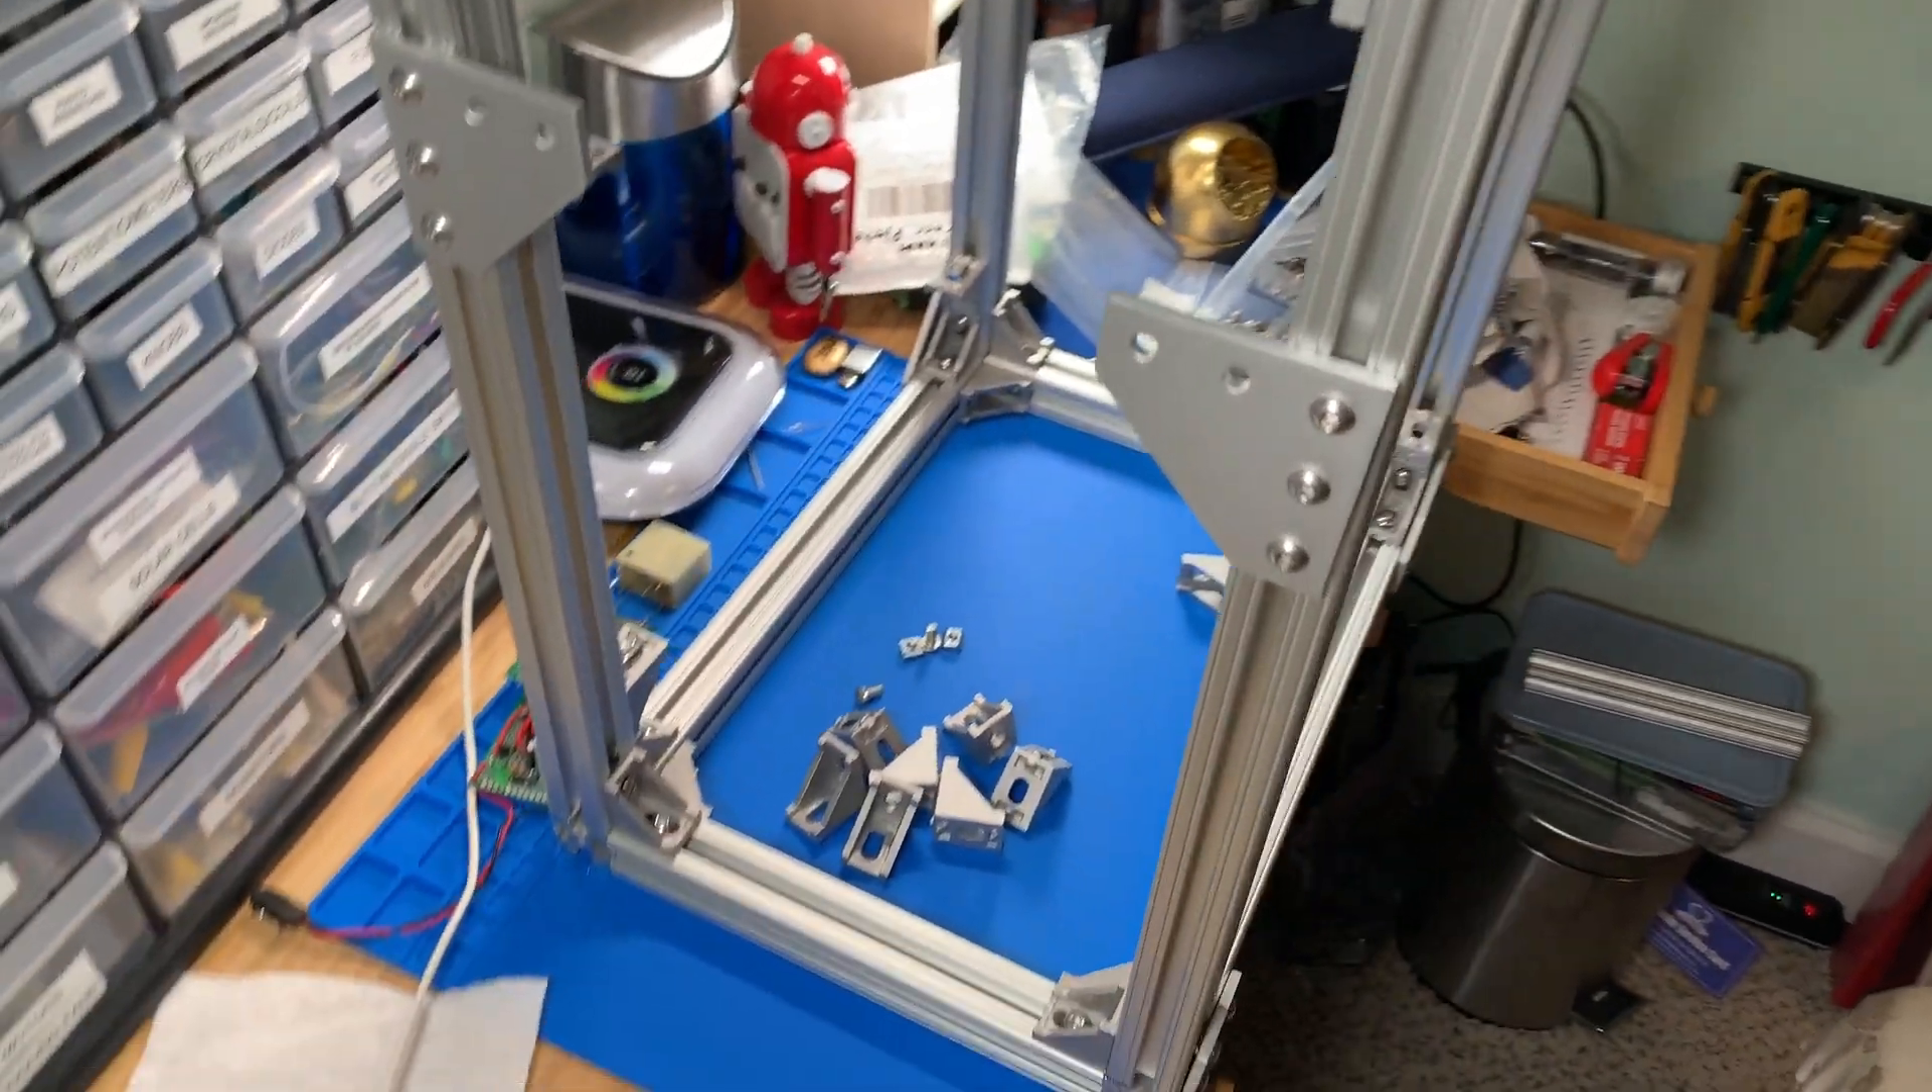The robot chest is constructed for the most part now we do have some parts still to put together of course.